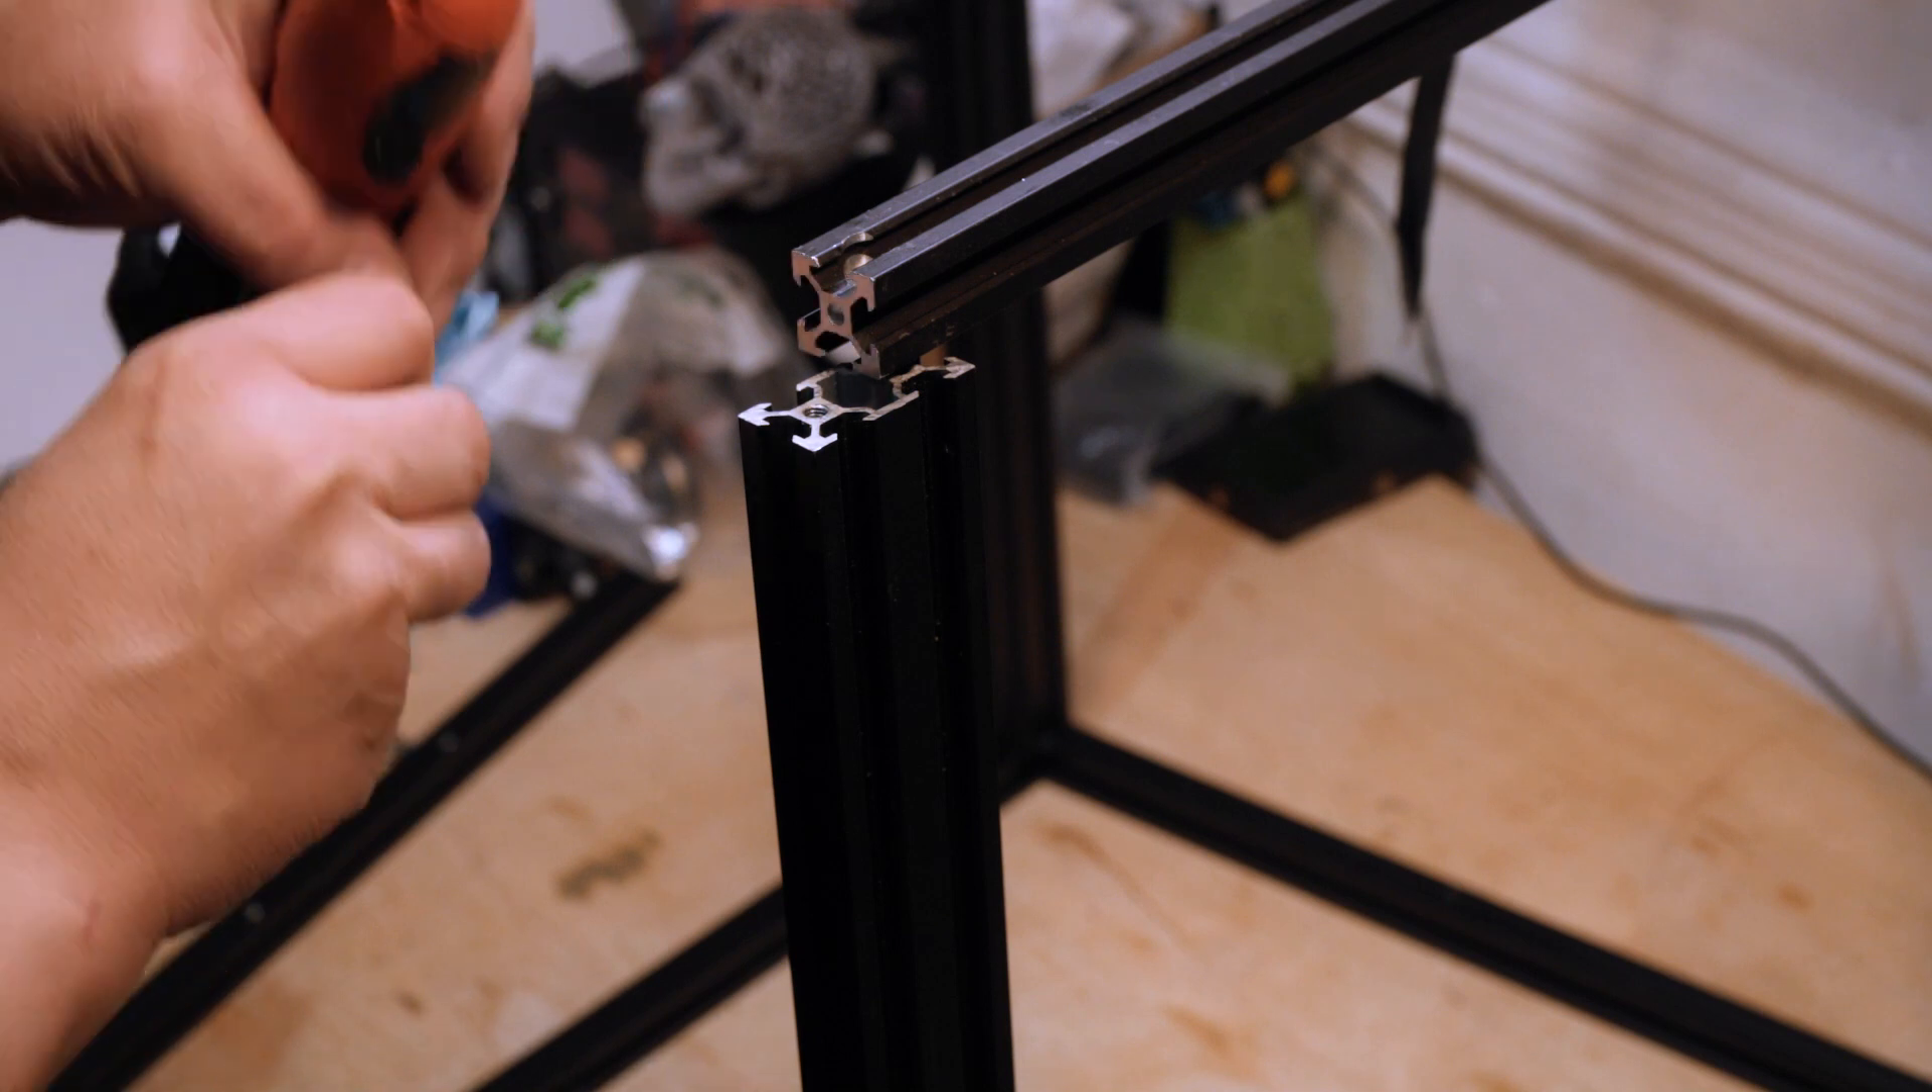Uh you can see that it's pretty um not straight yet because you can see that extrusion sticking up.